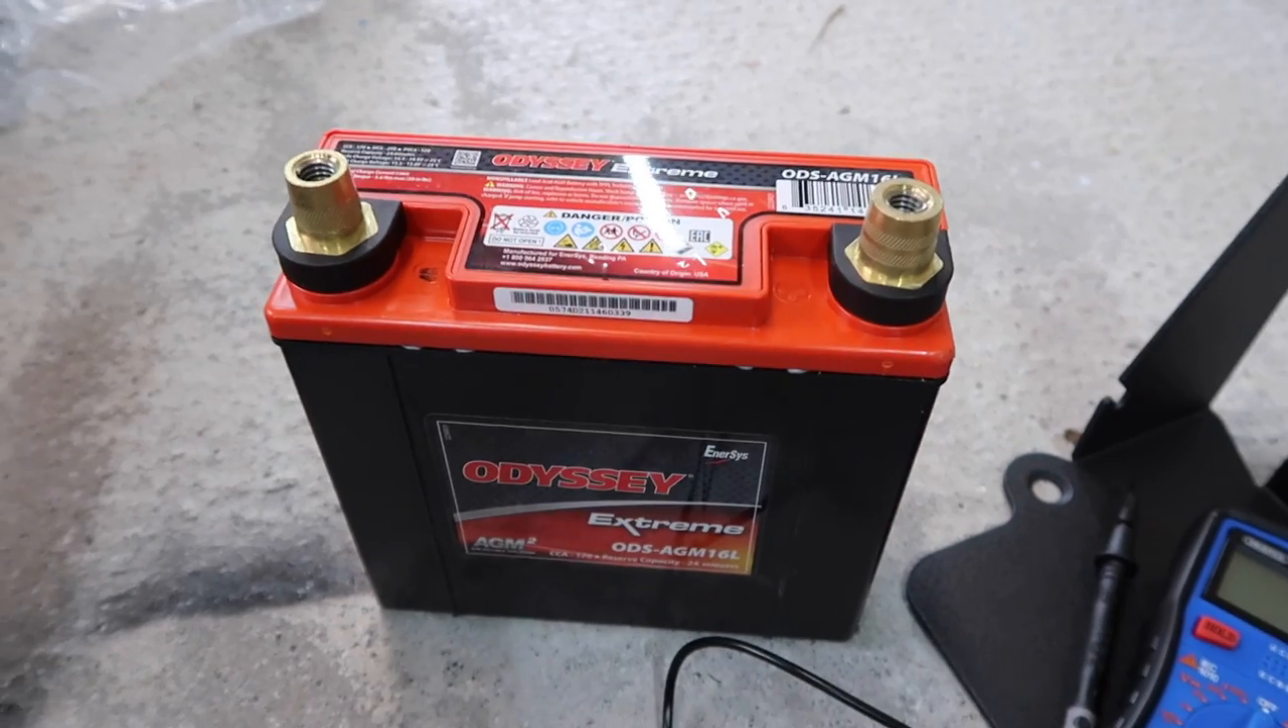So that is our terminals successfully installed.